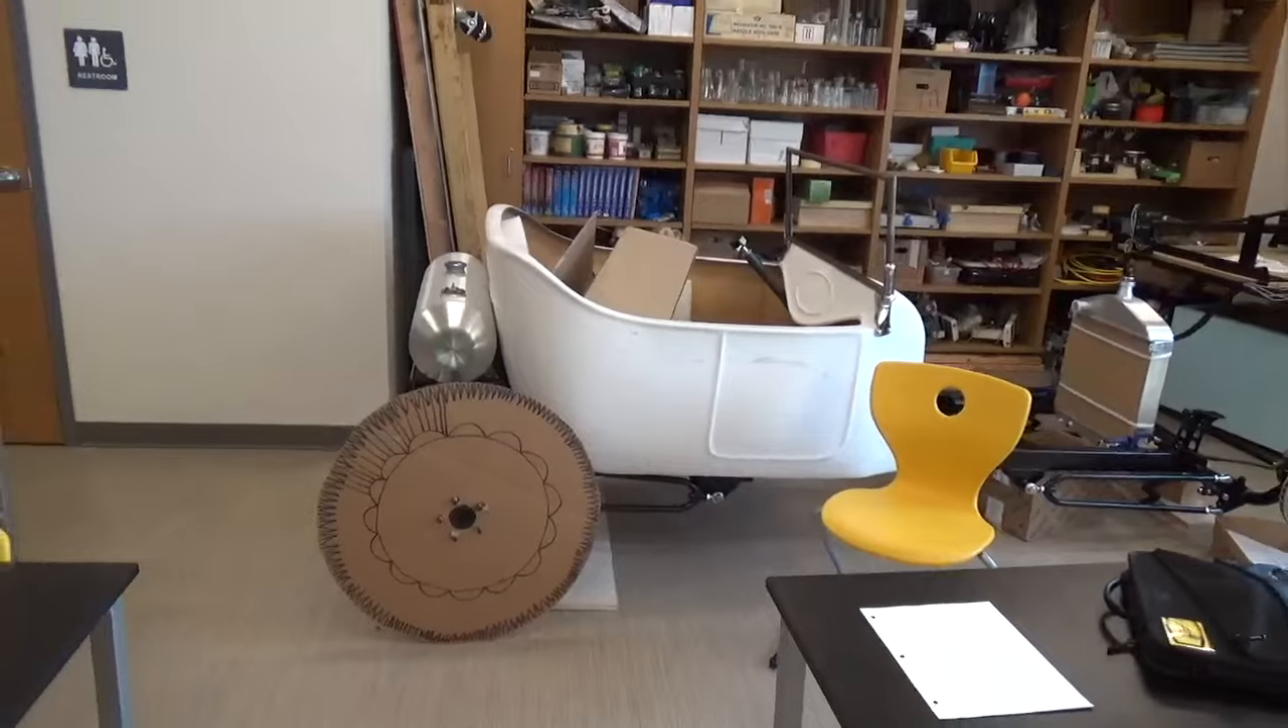So you can see how, with the bed off of it, it looks nice and stubby, but the tire will stick out past the body quite a bit.